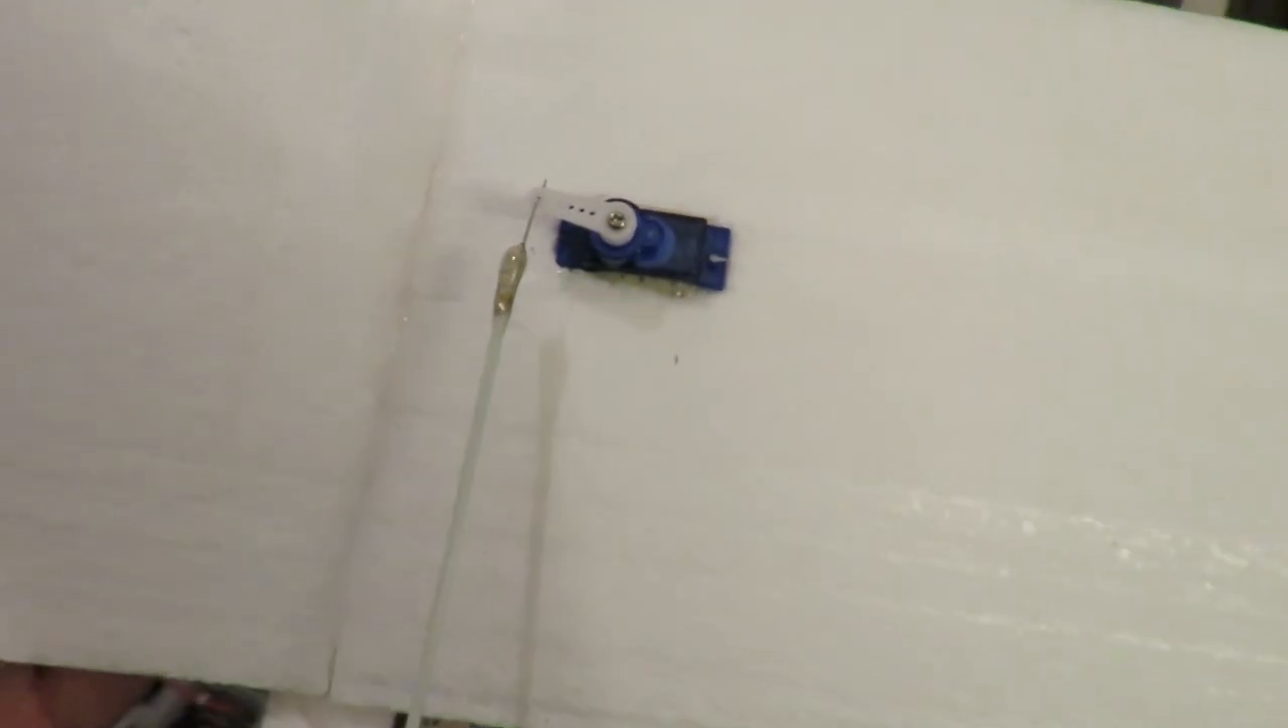The servo's there, sitting in the wing.